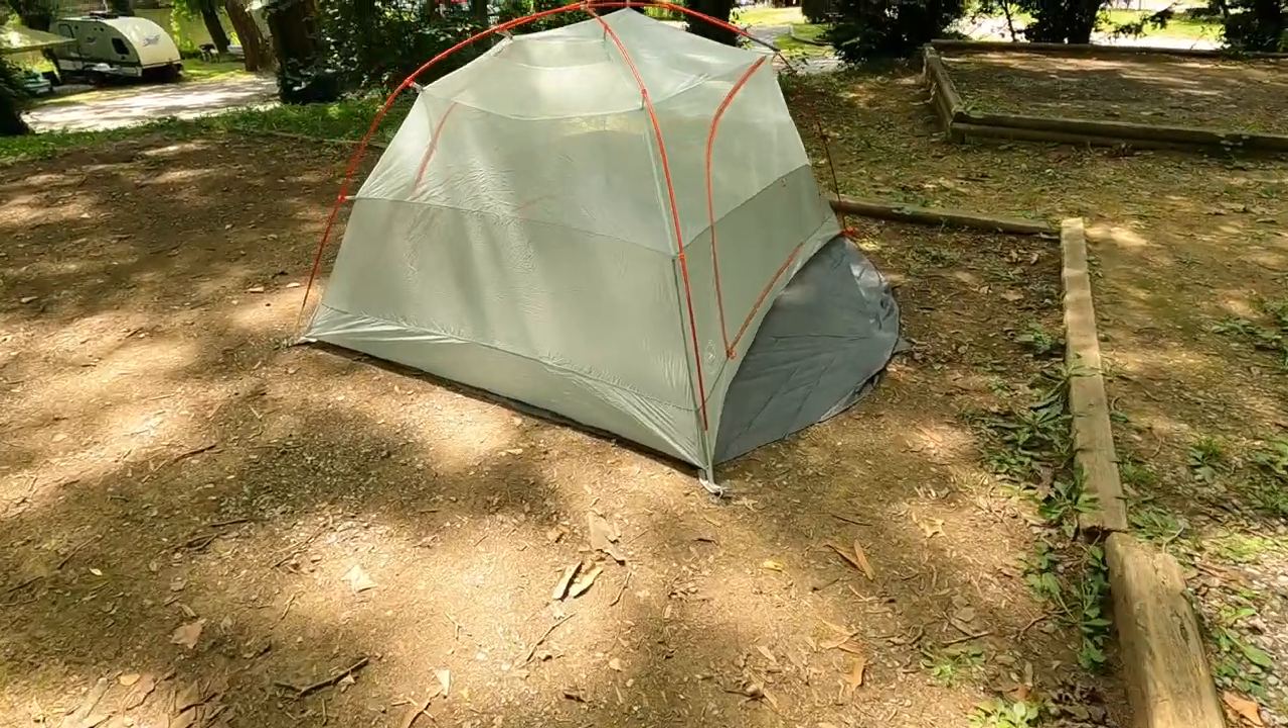And that's it. The tent is up. So the main part of the tent is up.